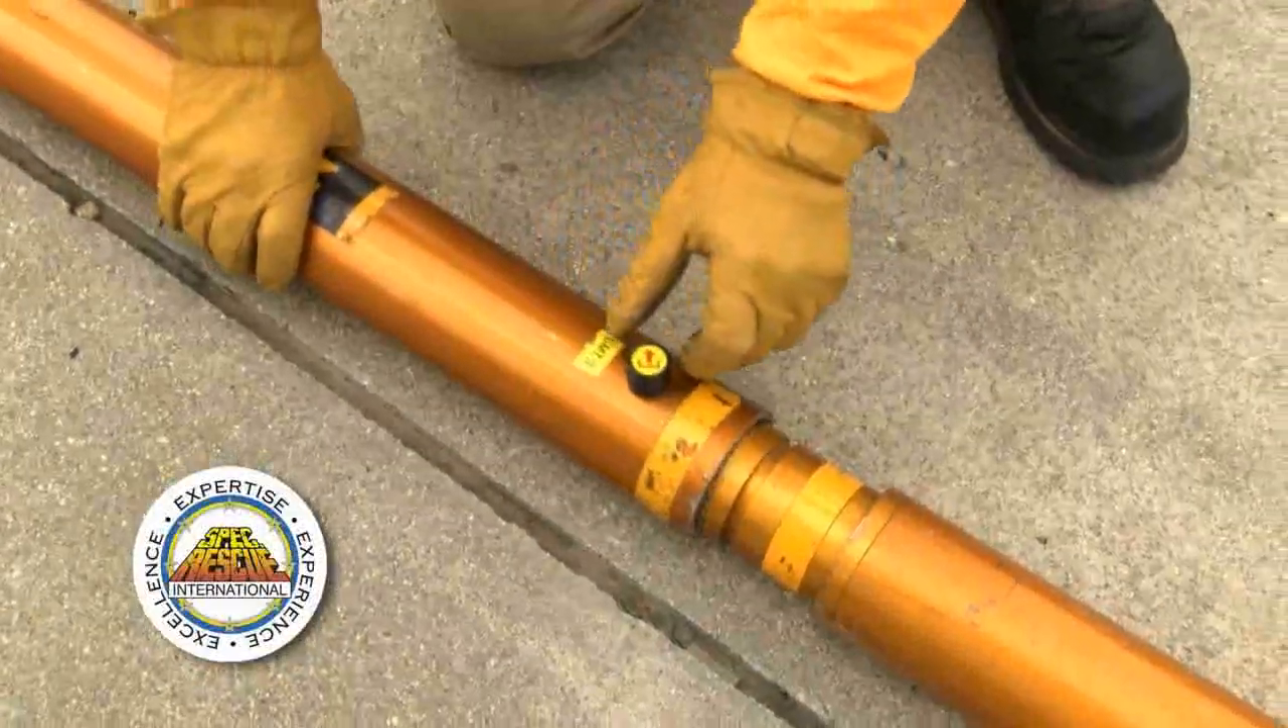Notice the matched yellow tape to yellow tape to make sure the extension went on the correct end of the brace.